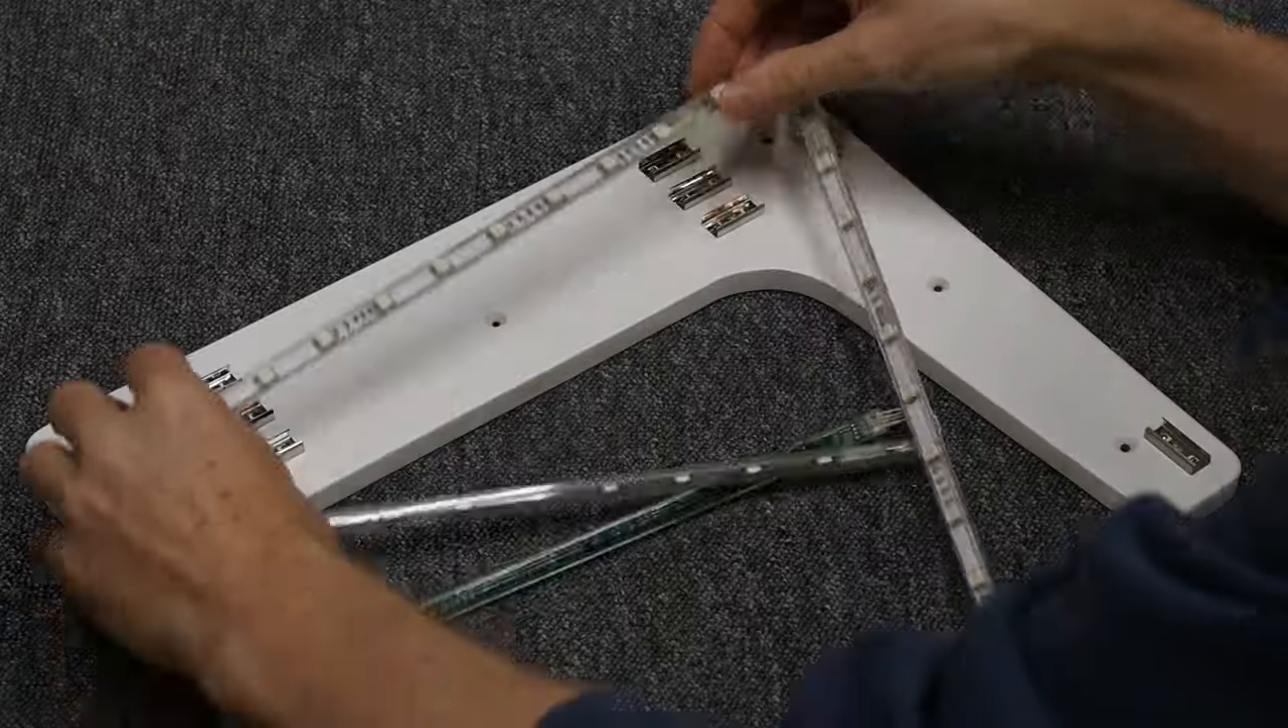After adding screw holes and white paint I installed the metal brackets which will hold the LED strips.